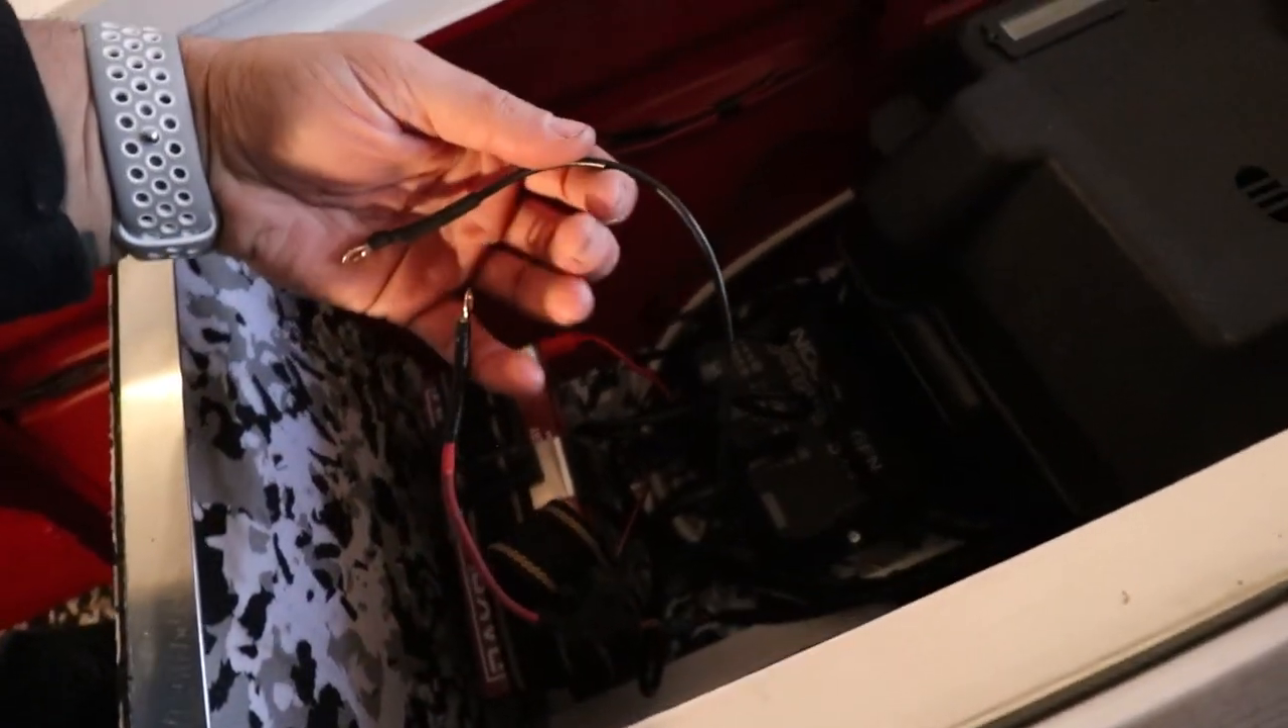So i didn't hook up those wires yet but every time i get in the boat and want to use live scope i'll have to plug these in.